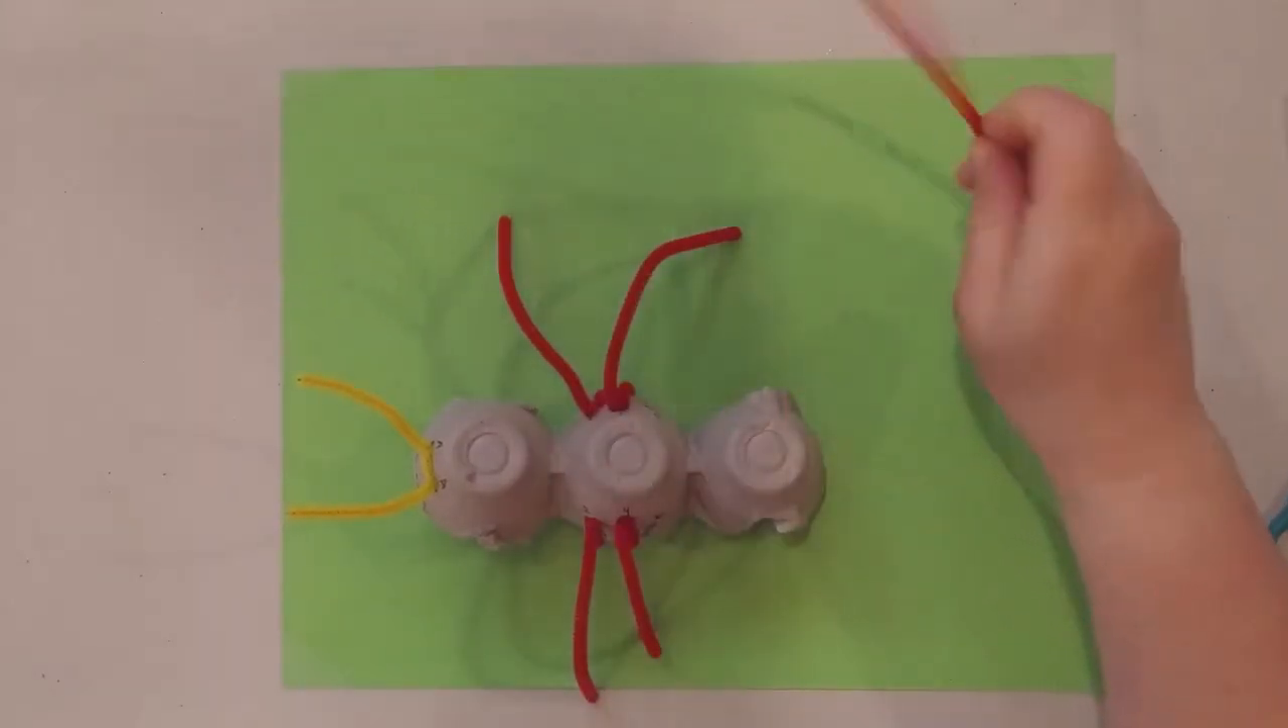This isn't an insect yet because it only has one two three four legs and we need six legs.